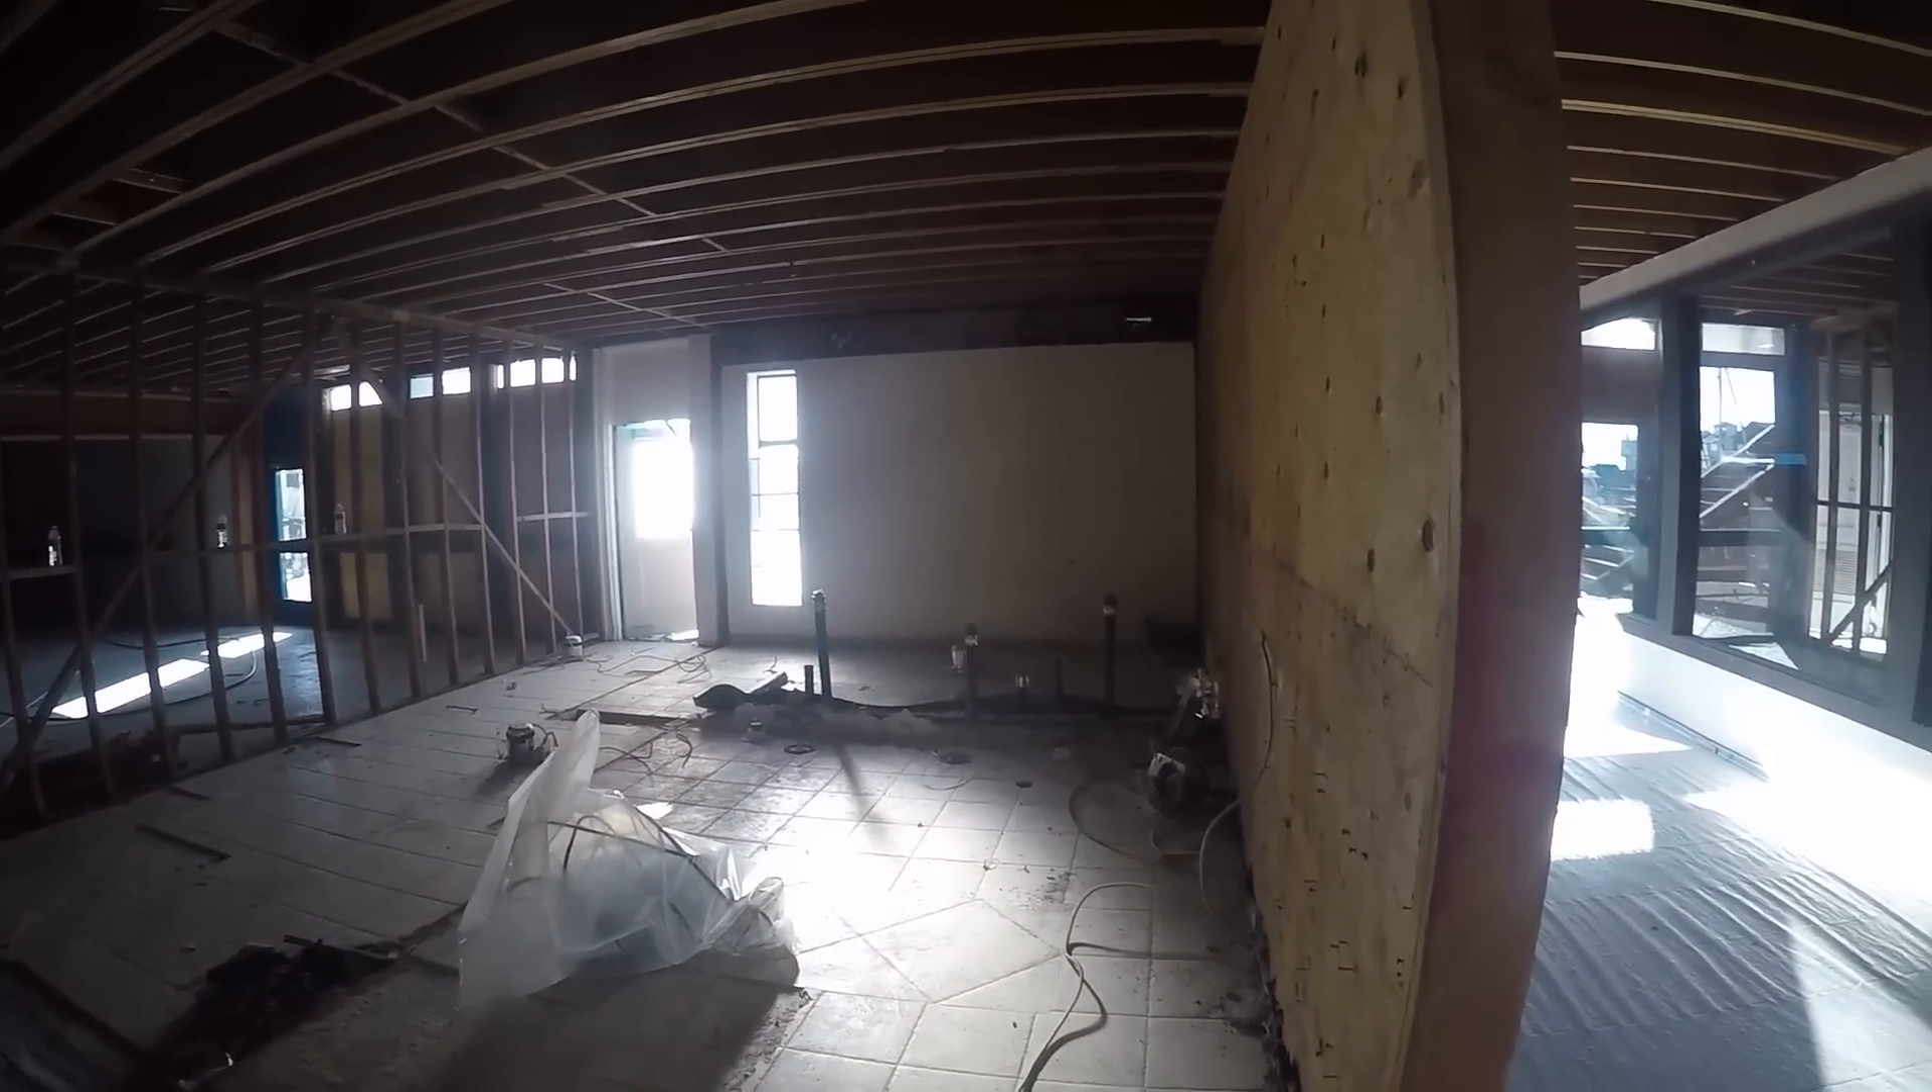So again, all the walls have been torn down. The tiles are going to get ripped up.